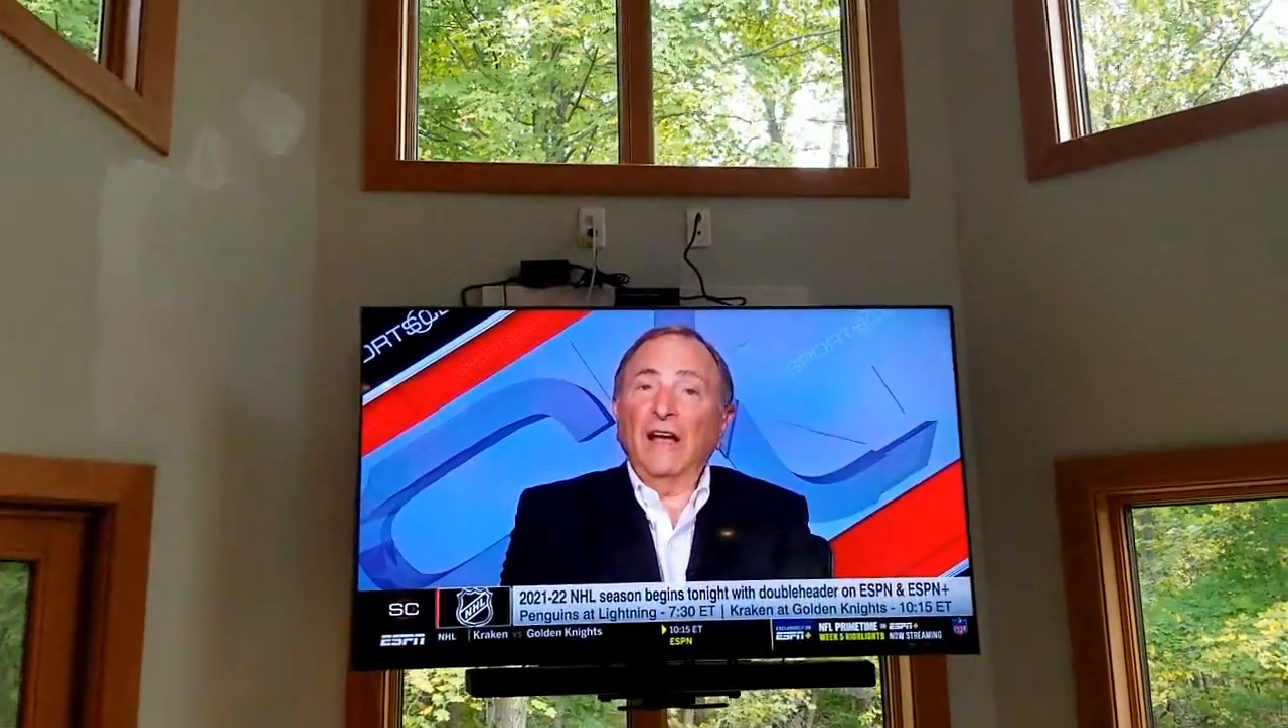All right guys, here it is finished up. There's the TV and the soundbar mounted below it. There it is on the wall.